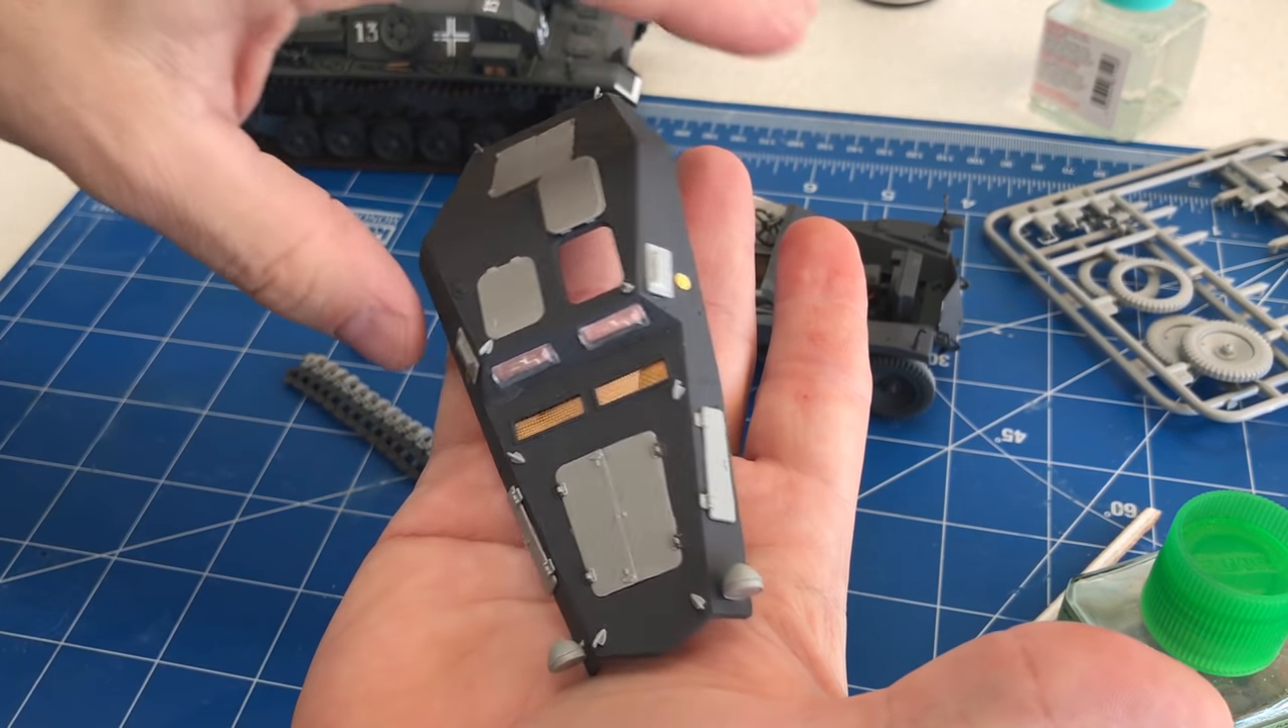And then as it goes for the top section of the hull, we've put the photo etch in for the grills which are all included.